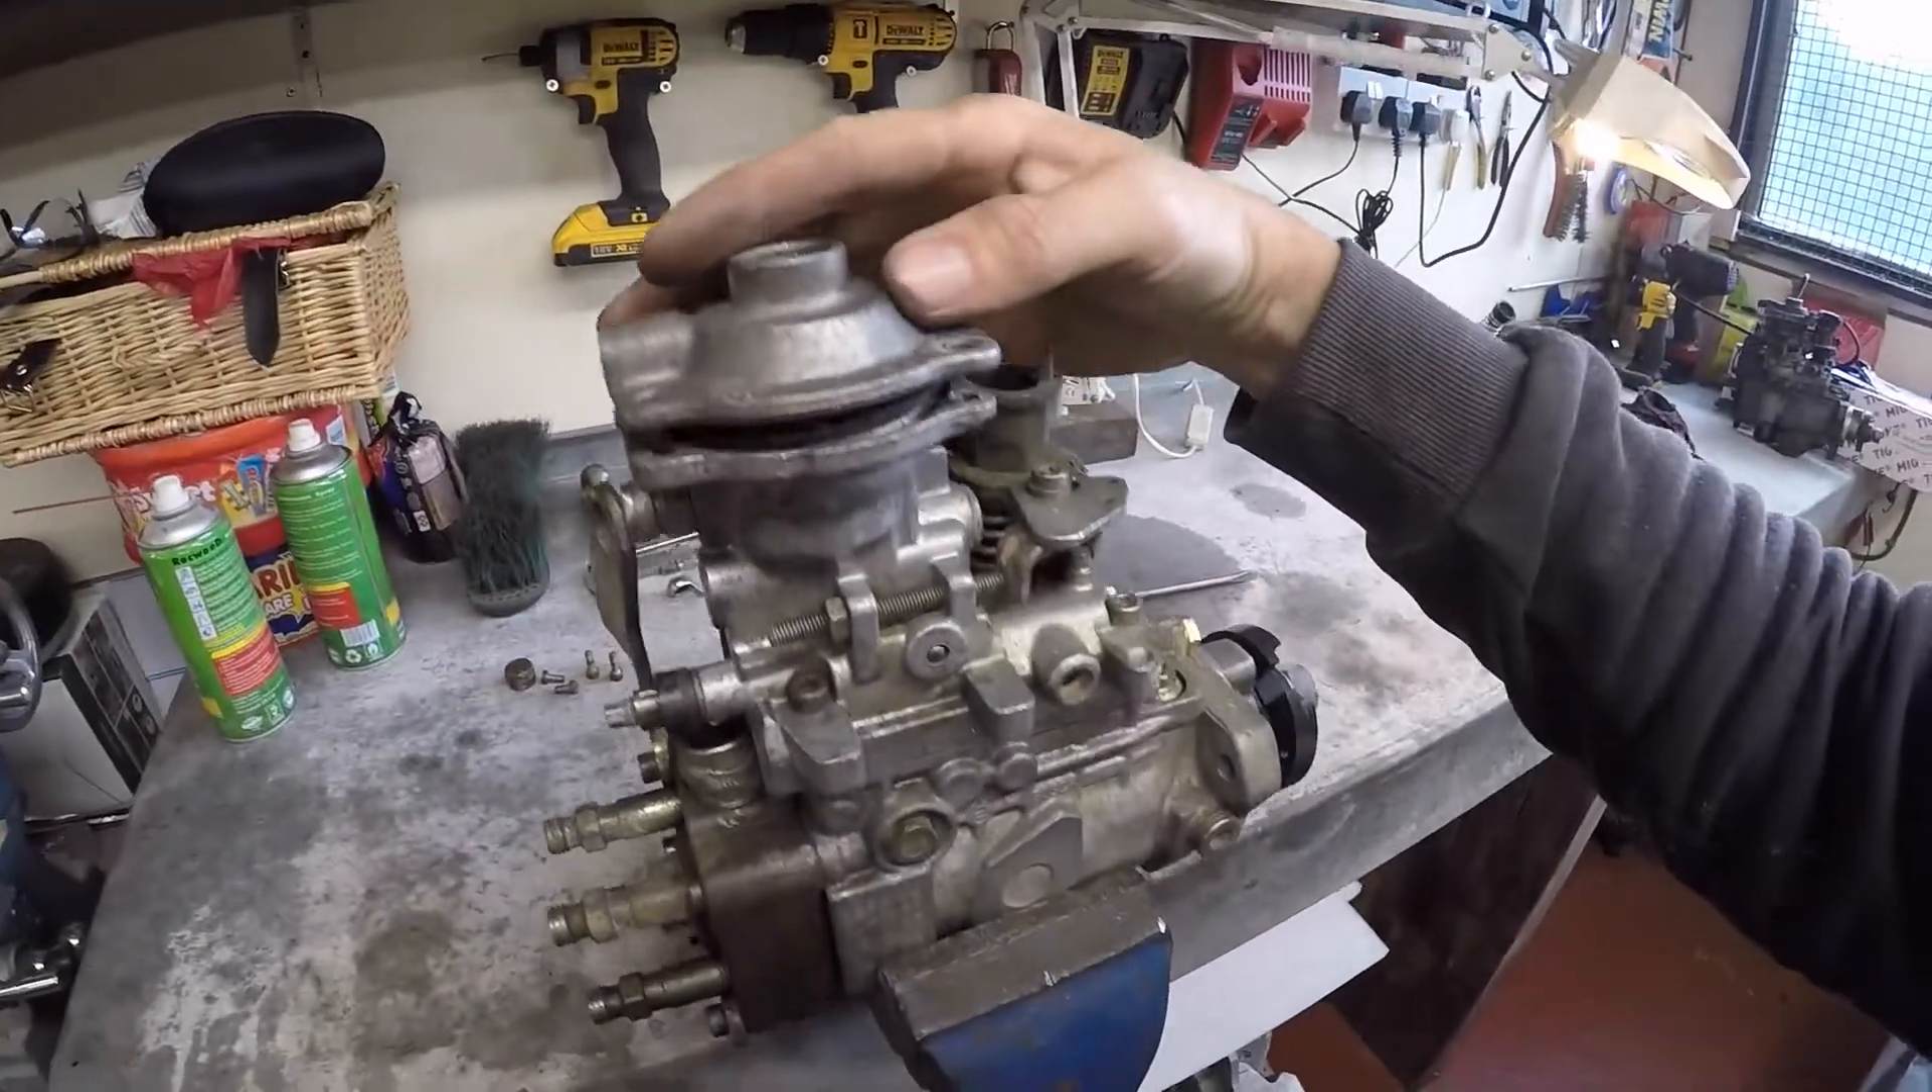So as you've got the housing resting, on top, you see the gap there. Now that looks like about 10mm or so.